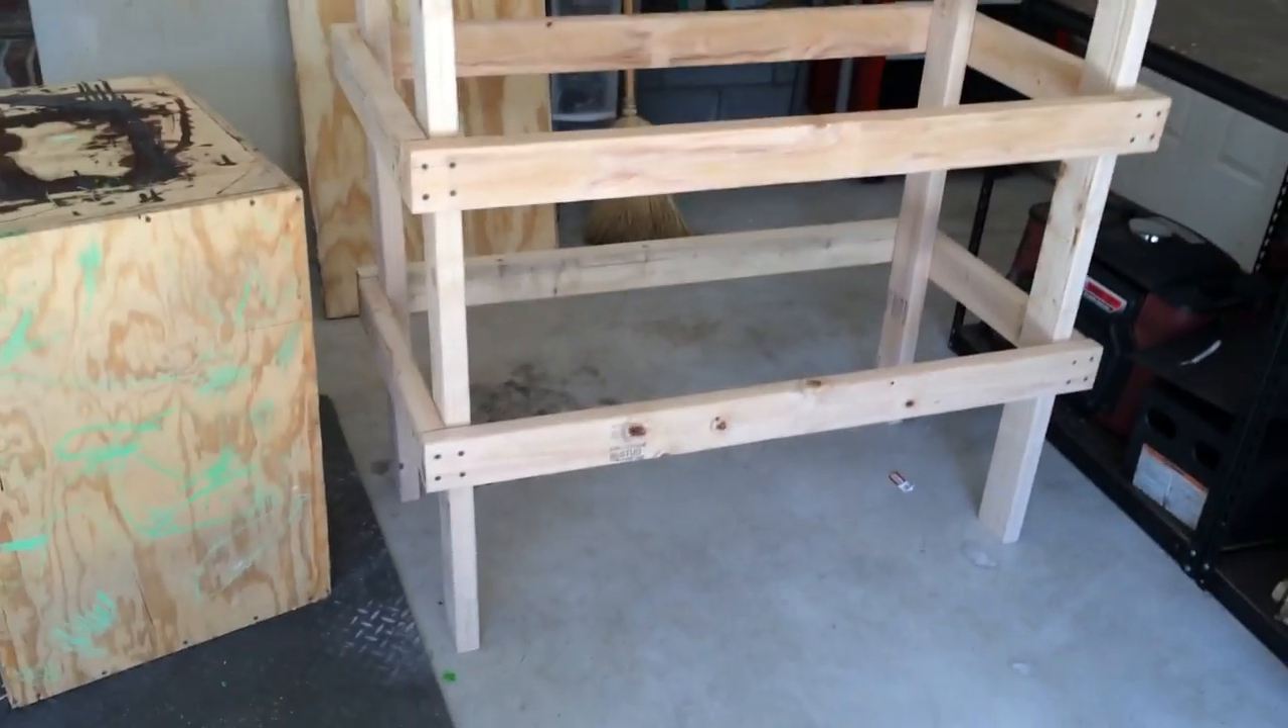Alright, there's all the framing is now complete on the shelf and now we got to put in the shelving itself.